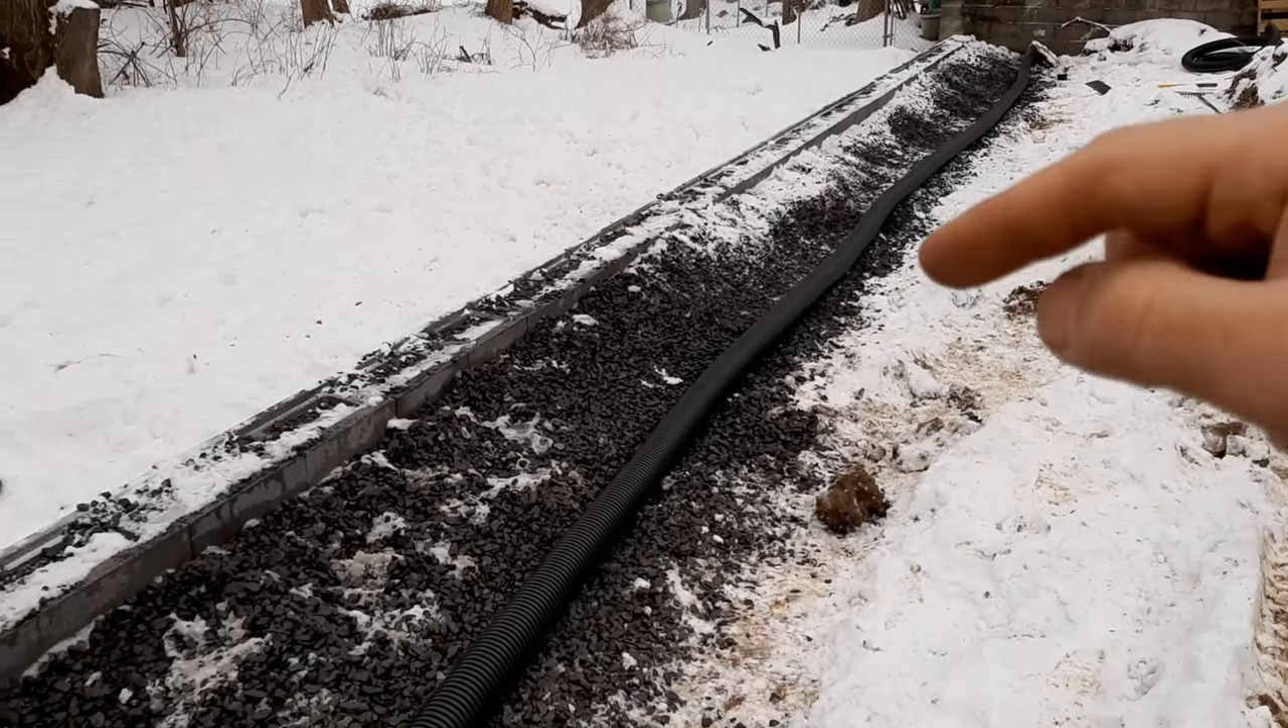The final part of our drainage system is in. This pipe right here is called the heel drain.